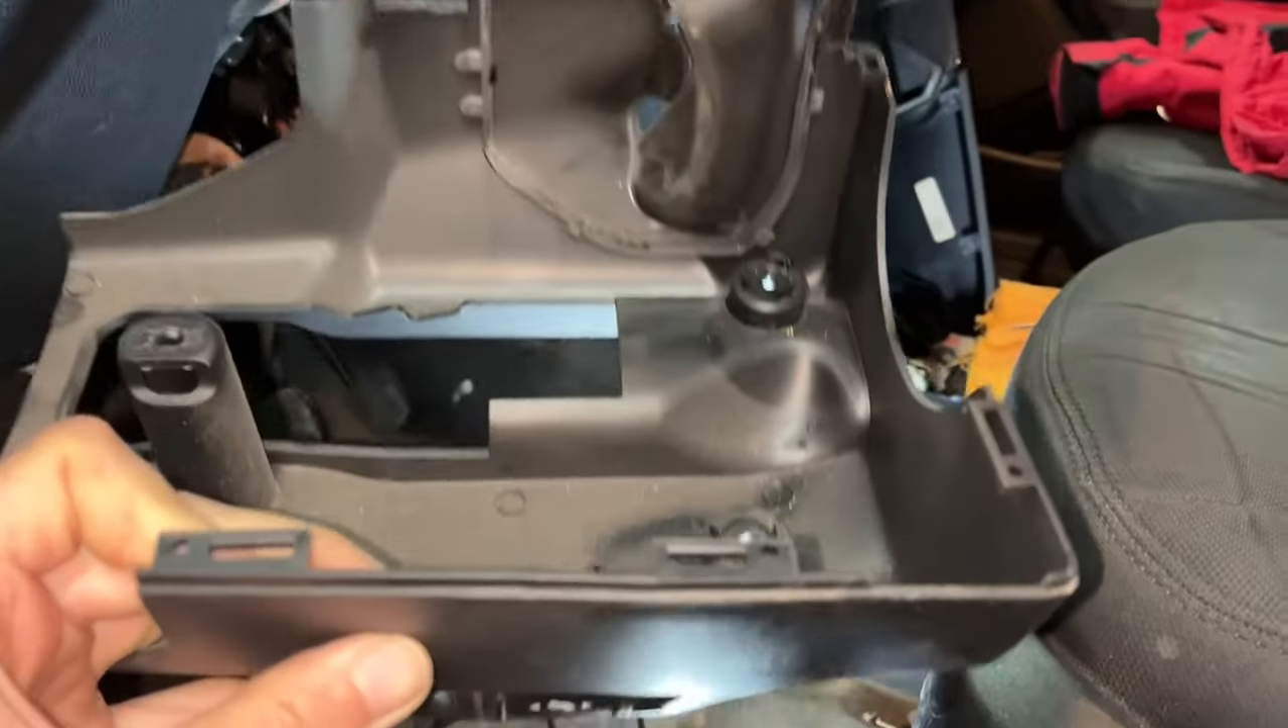I got this off. This is the lower shroud off the steering column.